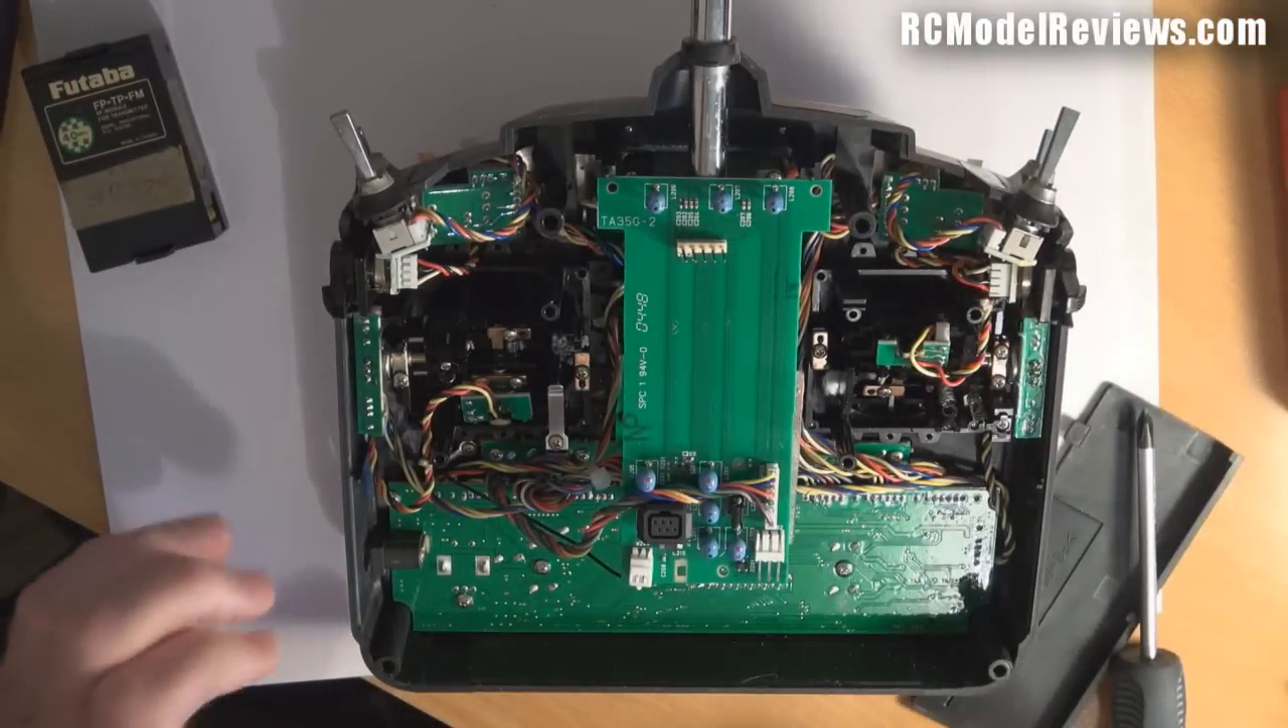Now I've got the back off the transmitter which involved removing the battery and also removing the frequency module and if you look at it you'll notice there's quite a bit of stuff inside these radios.